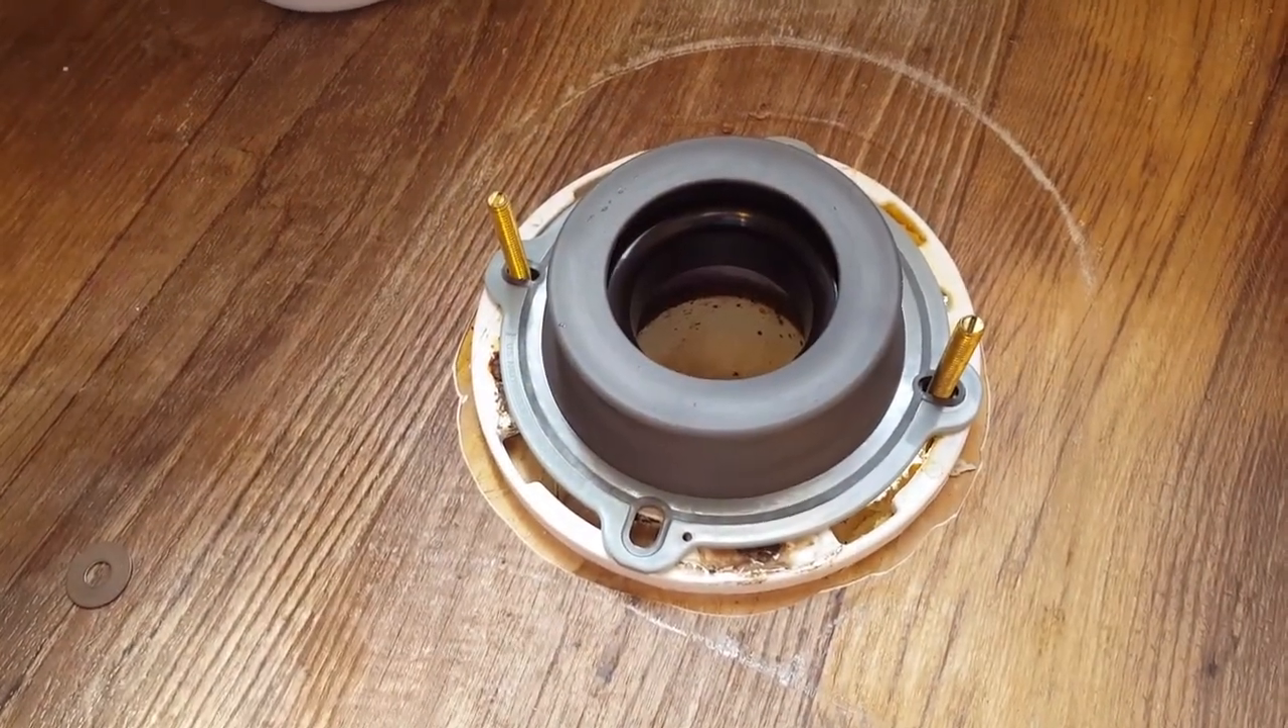All right we got new wax ring installed.